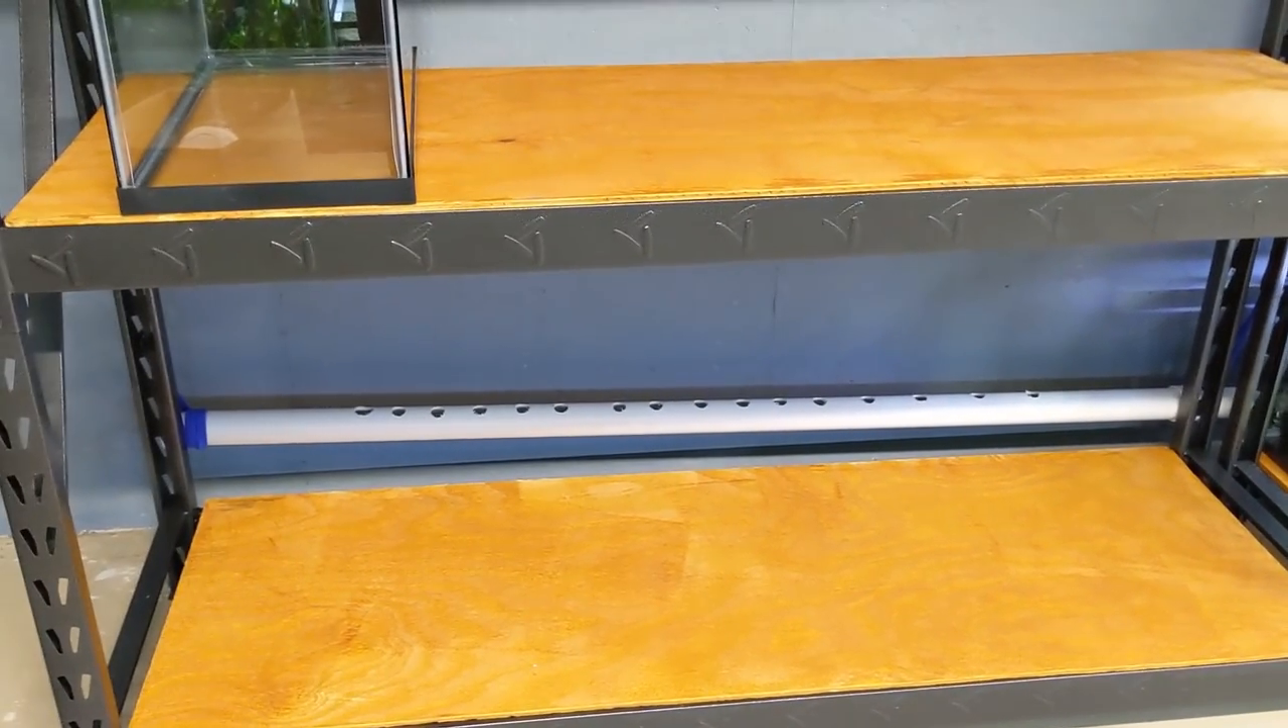I've got the whole overflow drain set up, all the holes drilled so we can start putting in some tanks now.